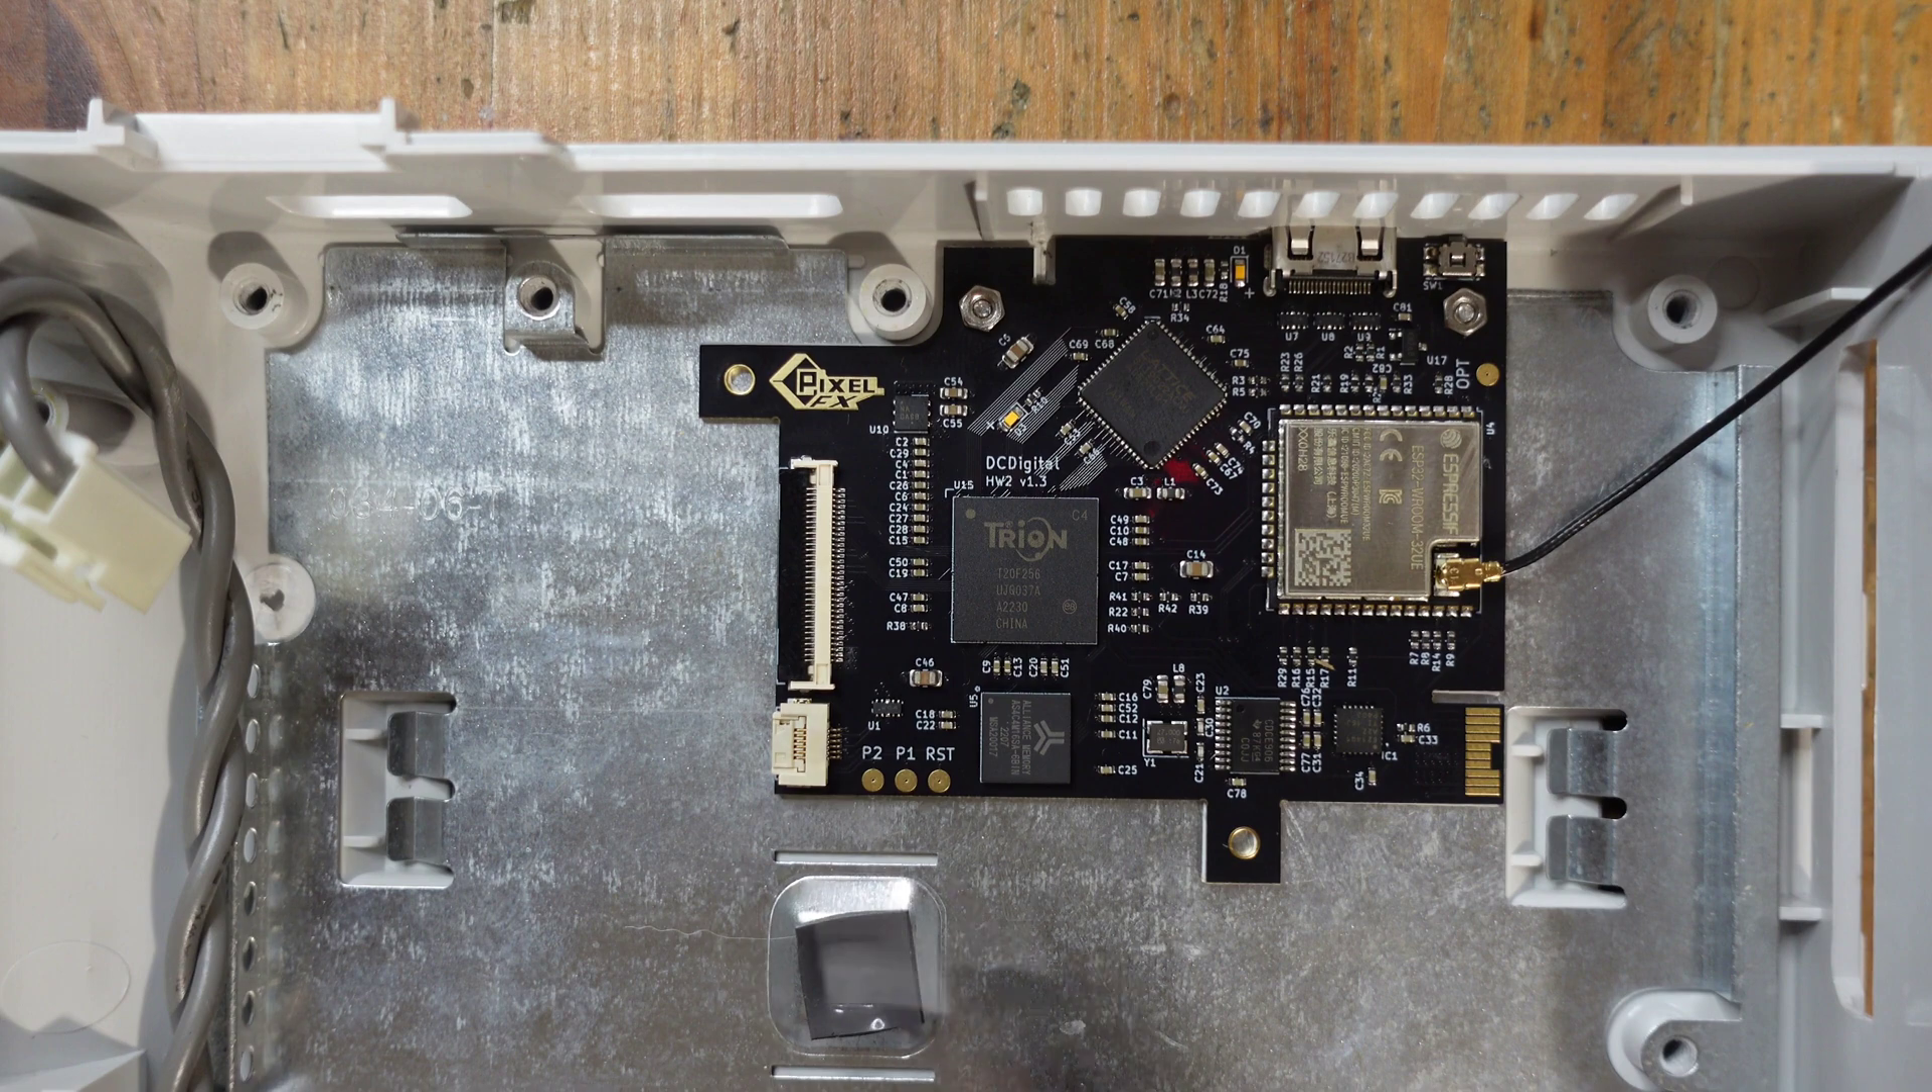Okay so i have gone ahead and taken the new dc digital 2 and installed it in the exact same place that the original one was.